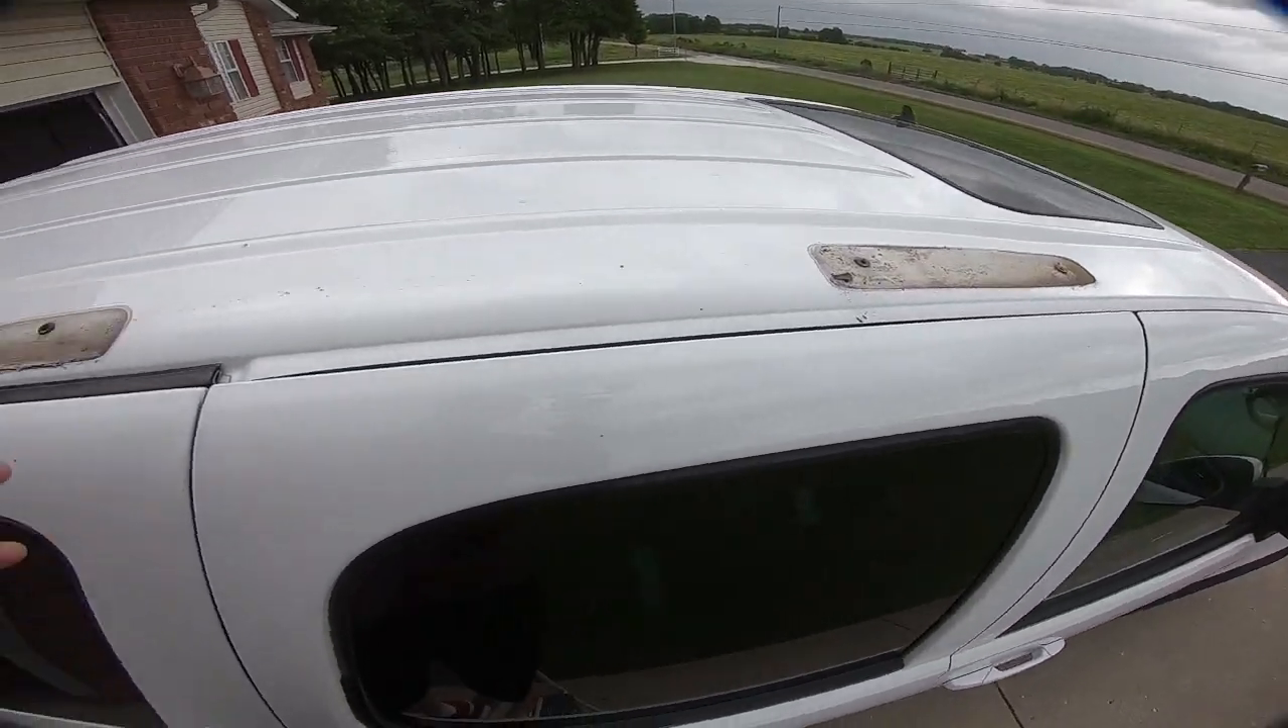Once you get the rack out of the way this is what you are left with.